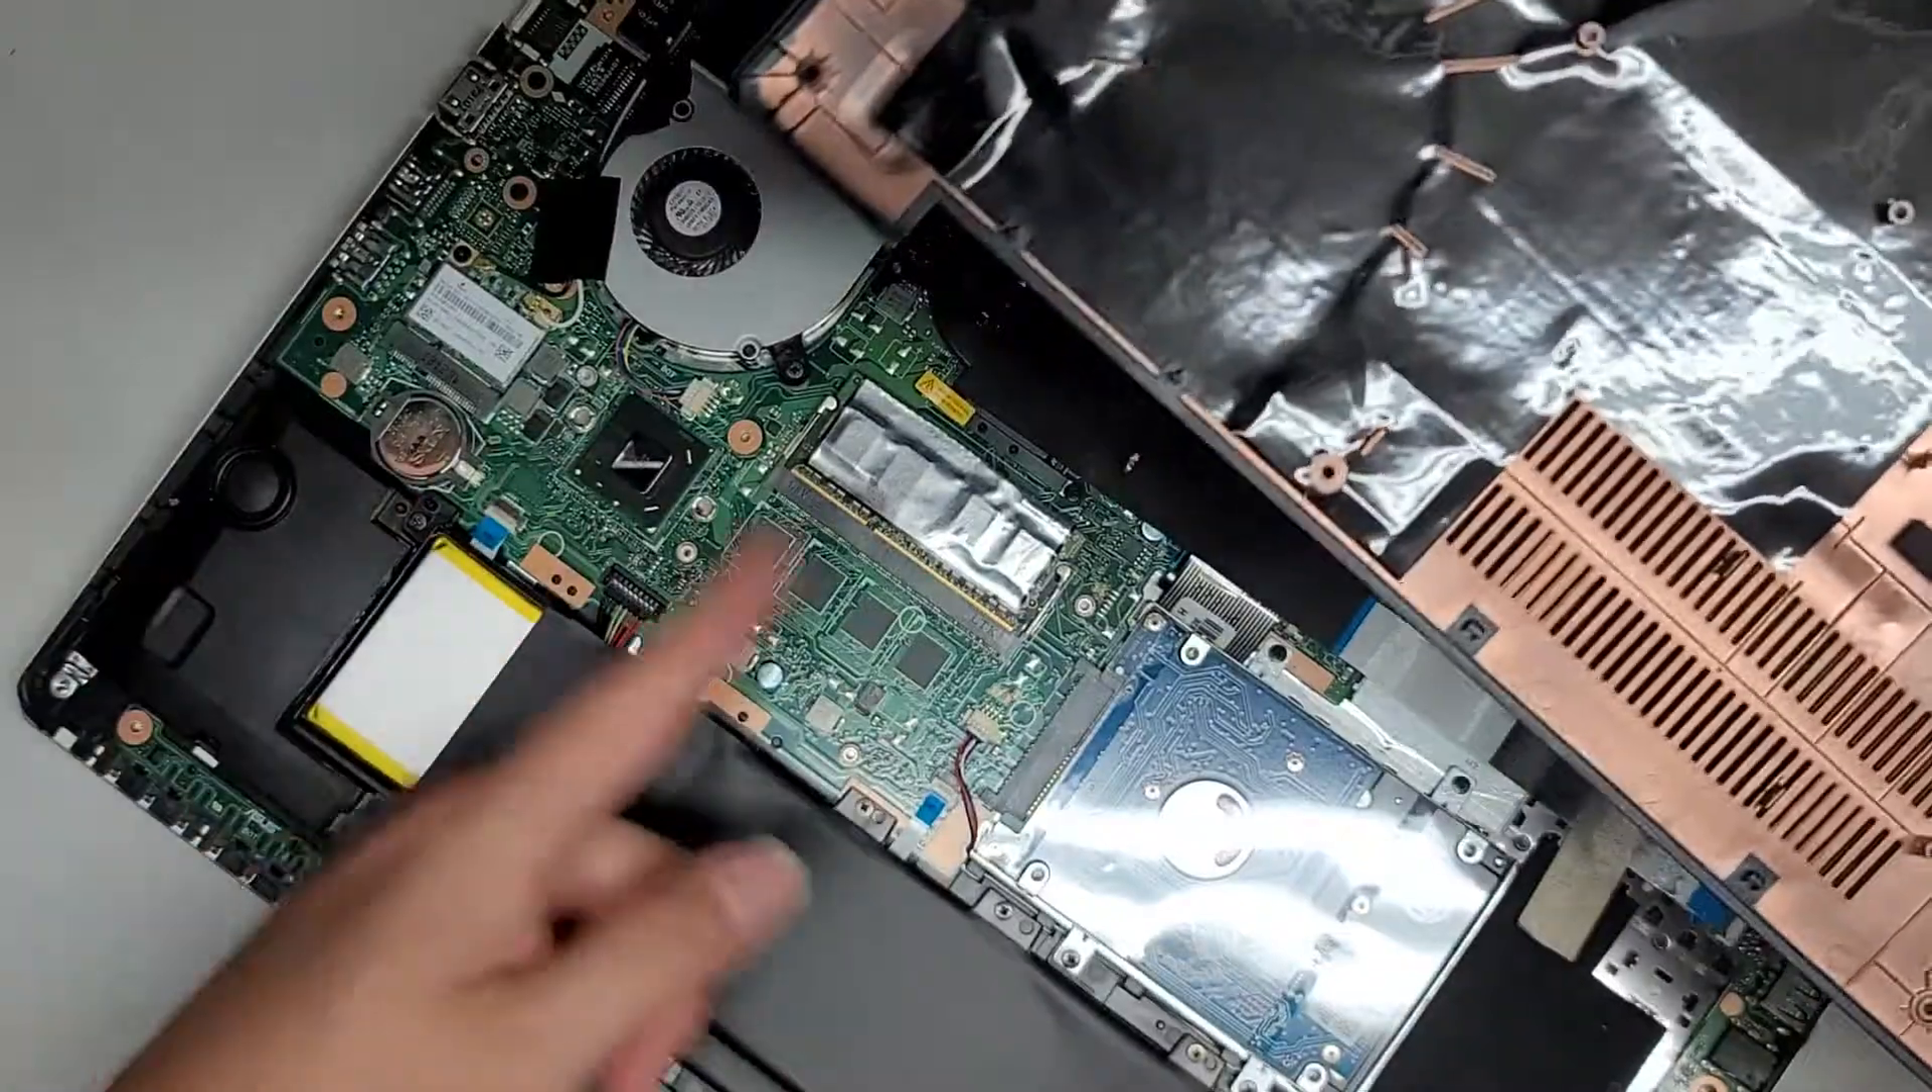We got the bottom cover off.